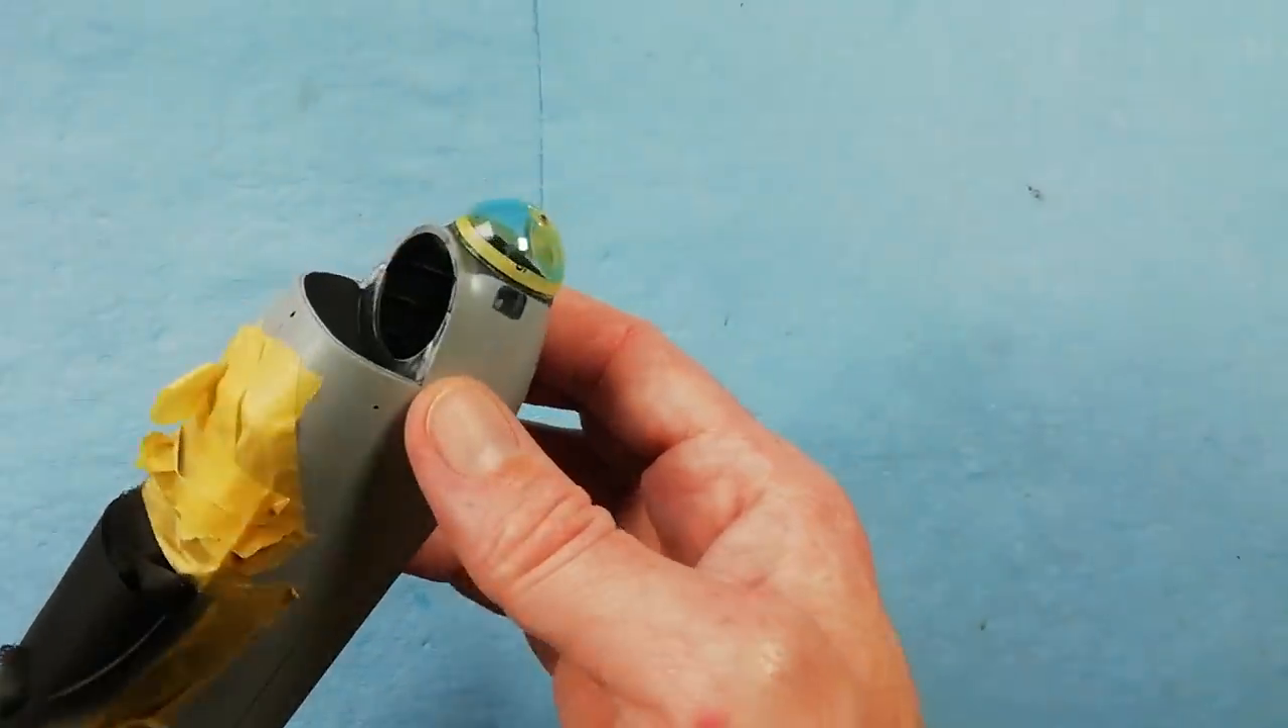So we've installed the front blister.